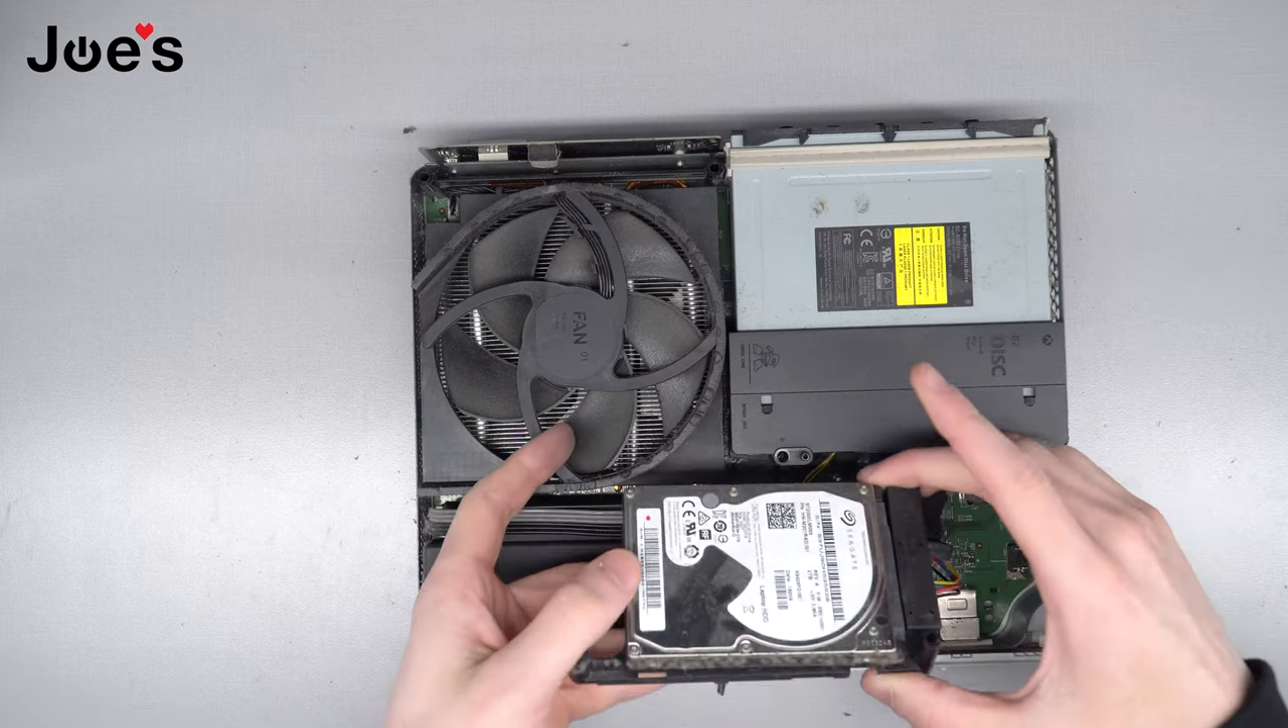So now the hard drive is free. It's in its caddy.